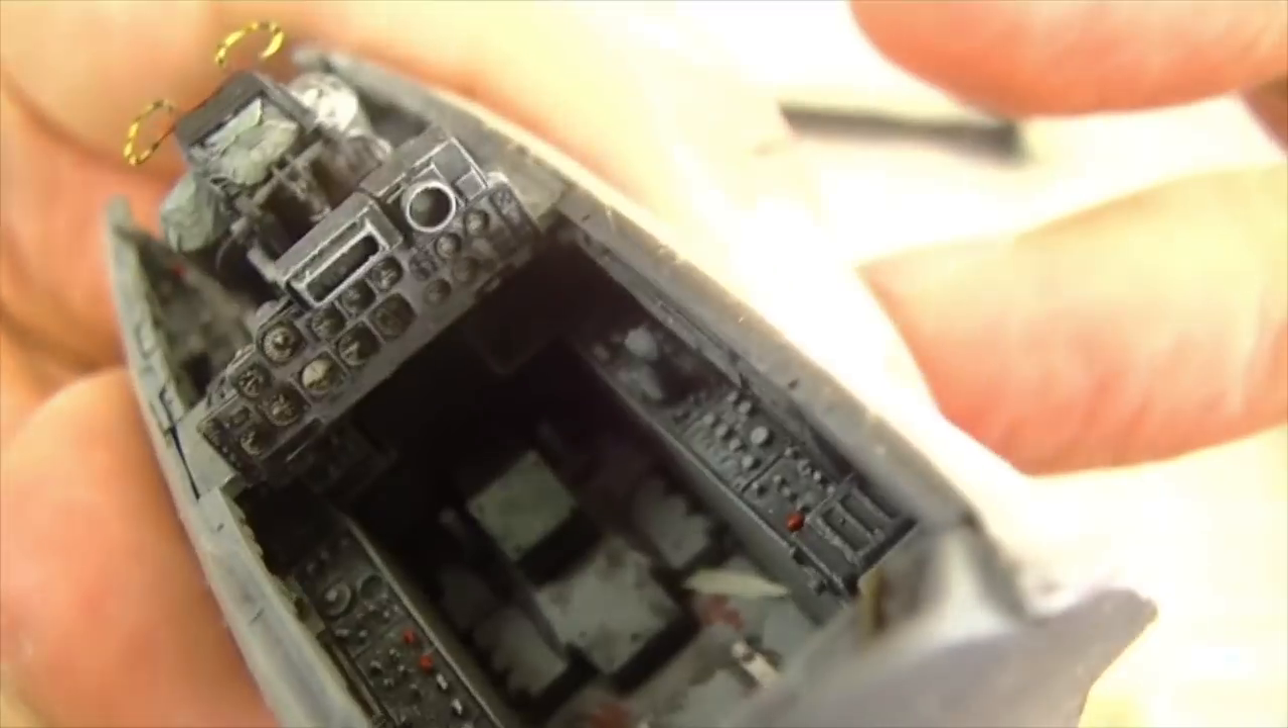Uh you can see i've already got the rear instrument panel in place and that's a photo etch part that you have to do a little bit of painting to um to get it to look right.